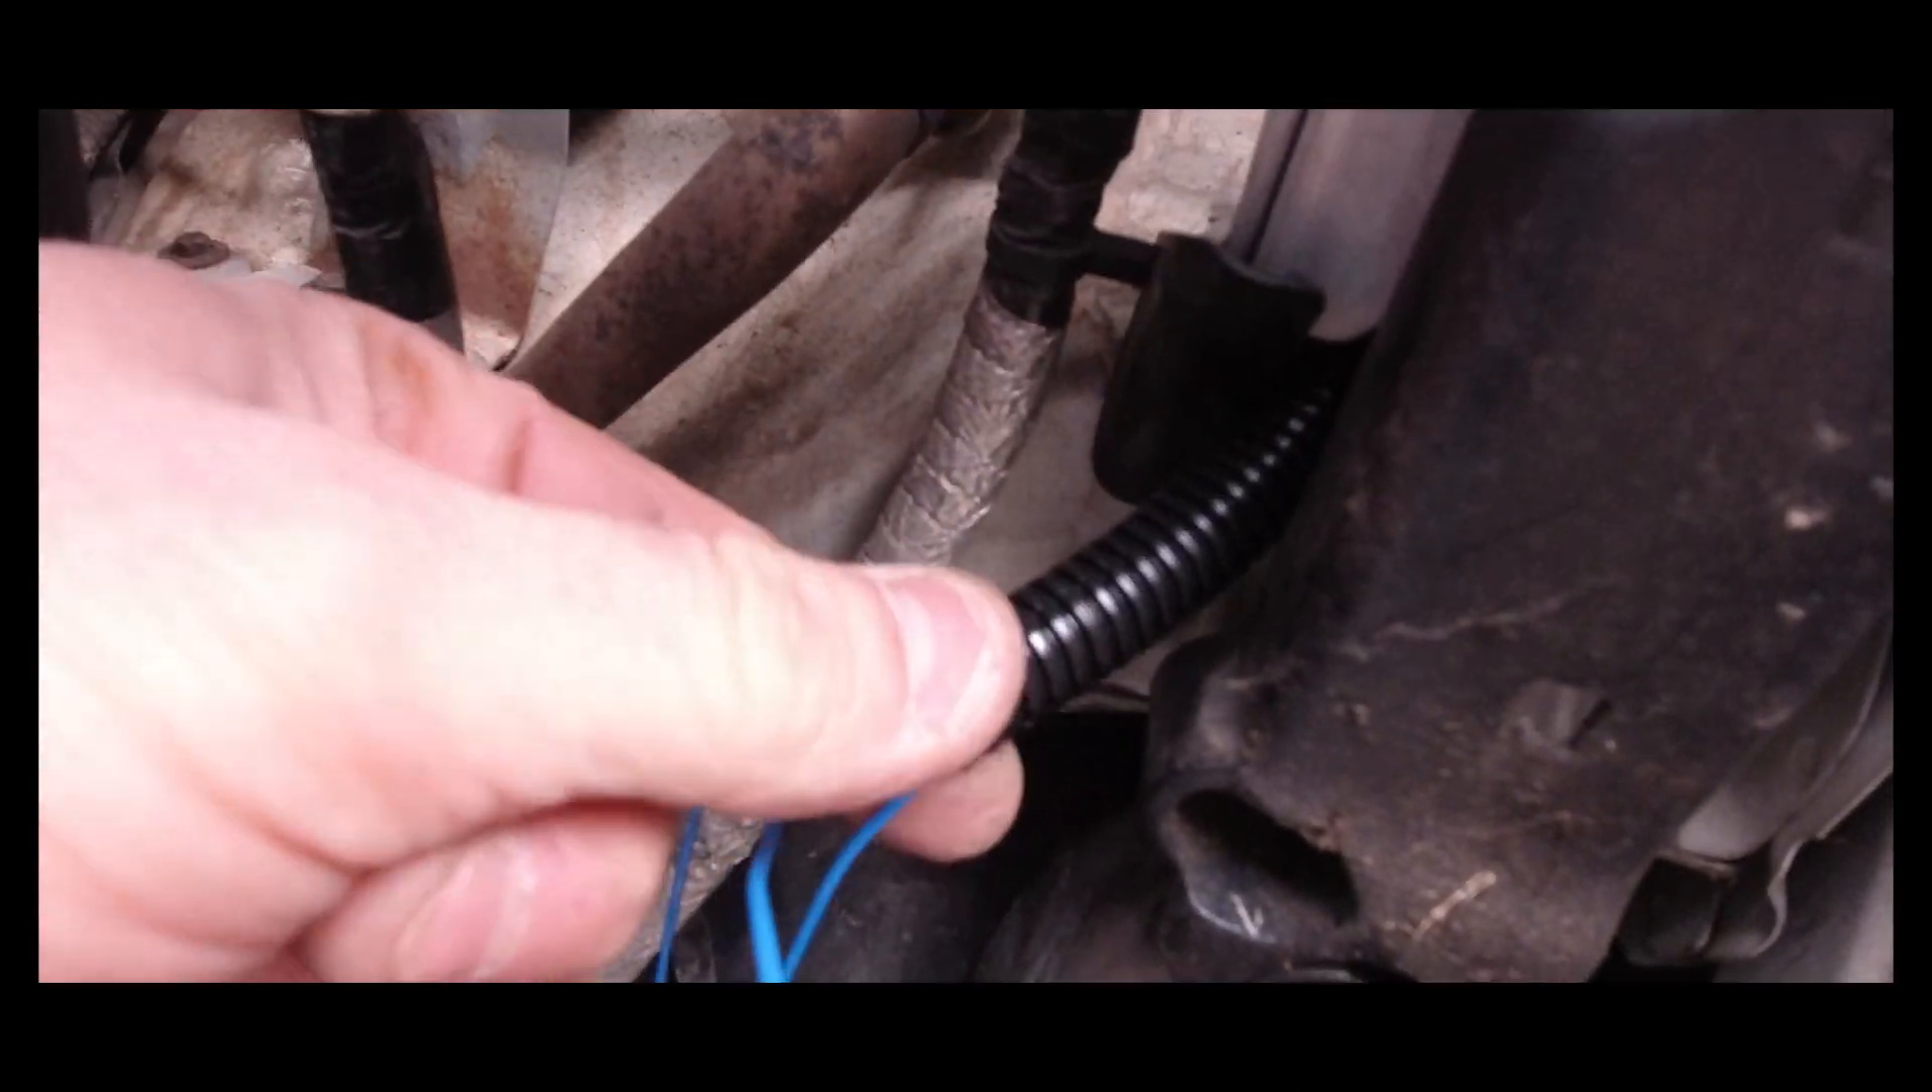There's the protective casing I've put on for the wire it runs up here.